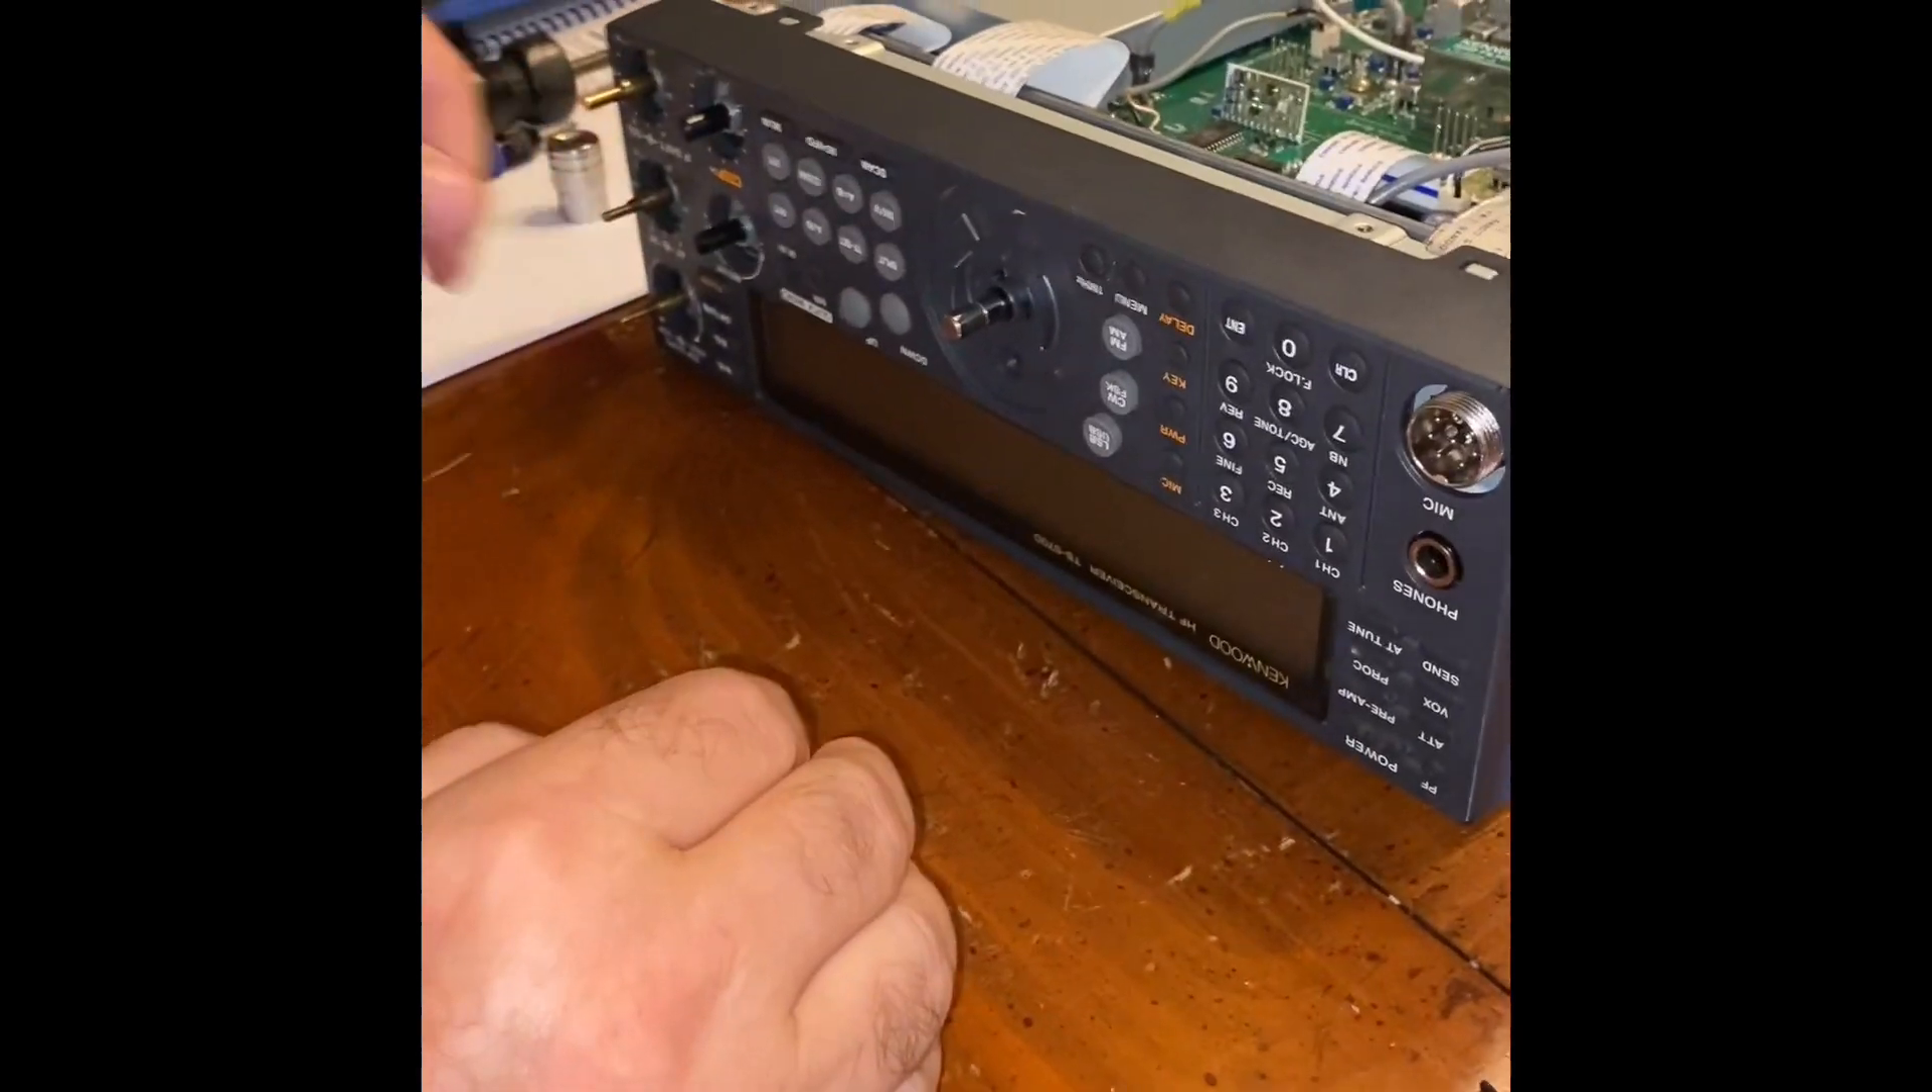So, now, essentially, we have been able to reestablish the face plate.